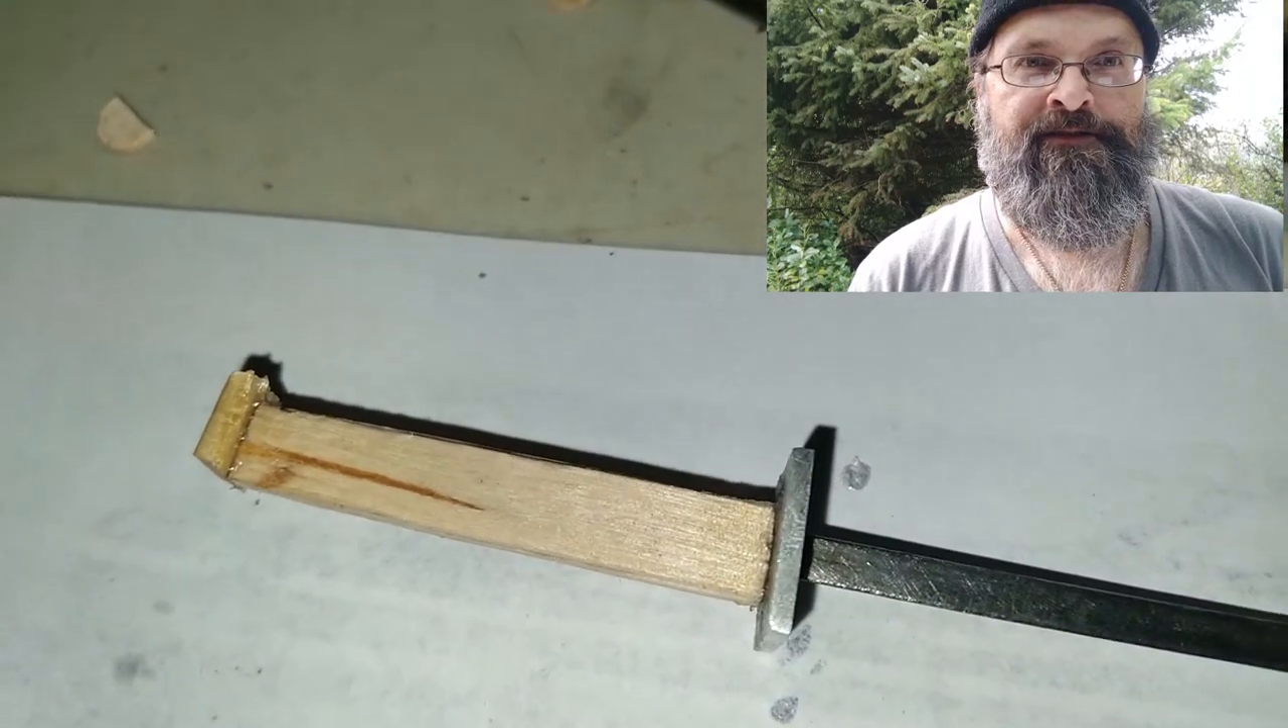I added a small piece of wood to look like a pommel.